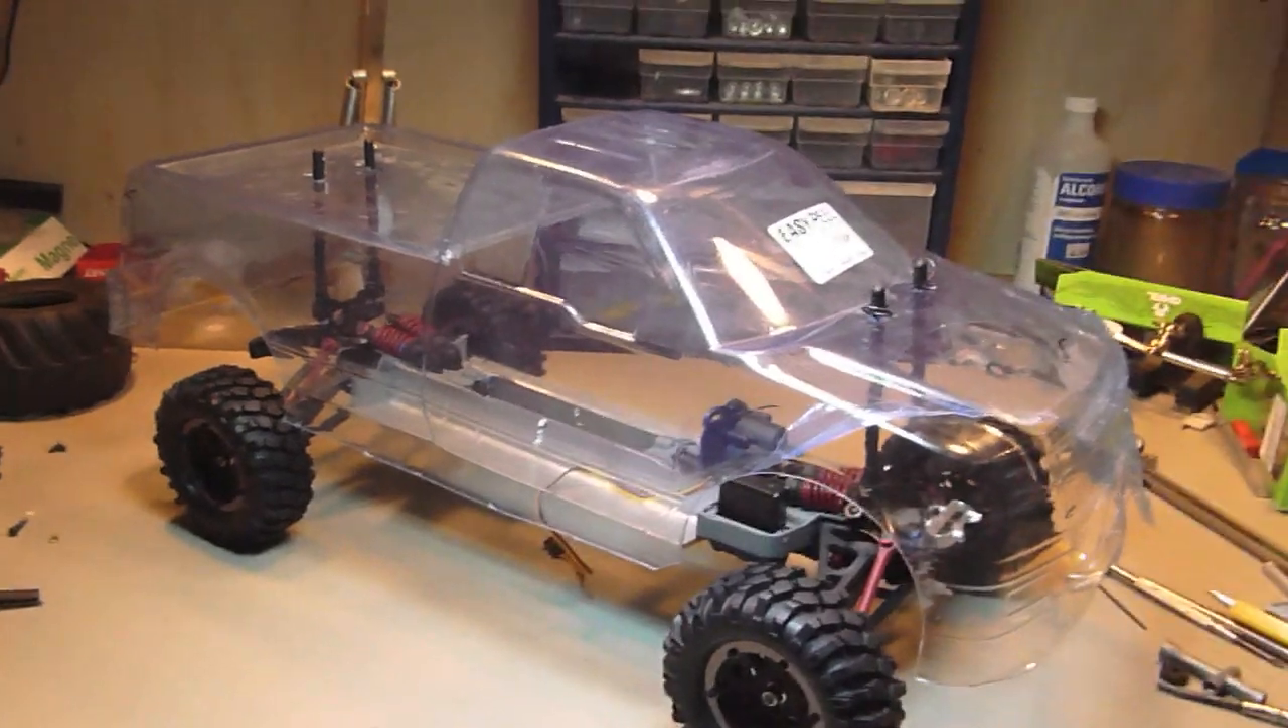We now got the body mounted.